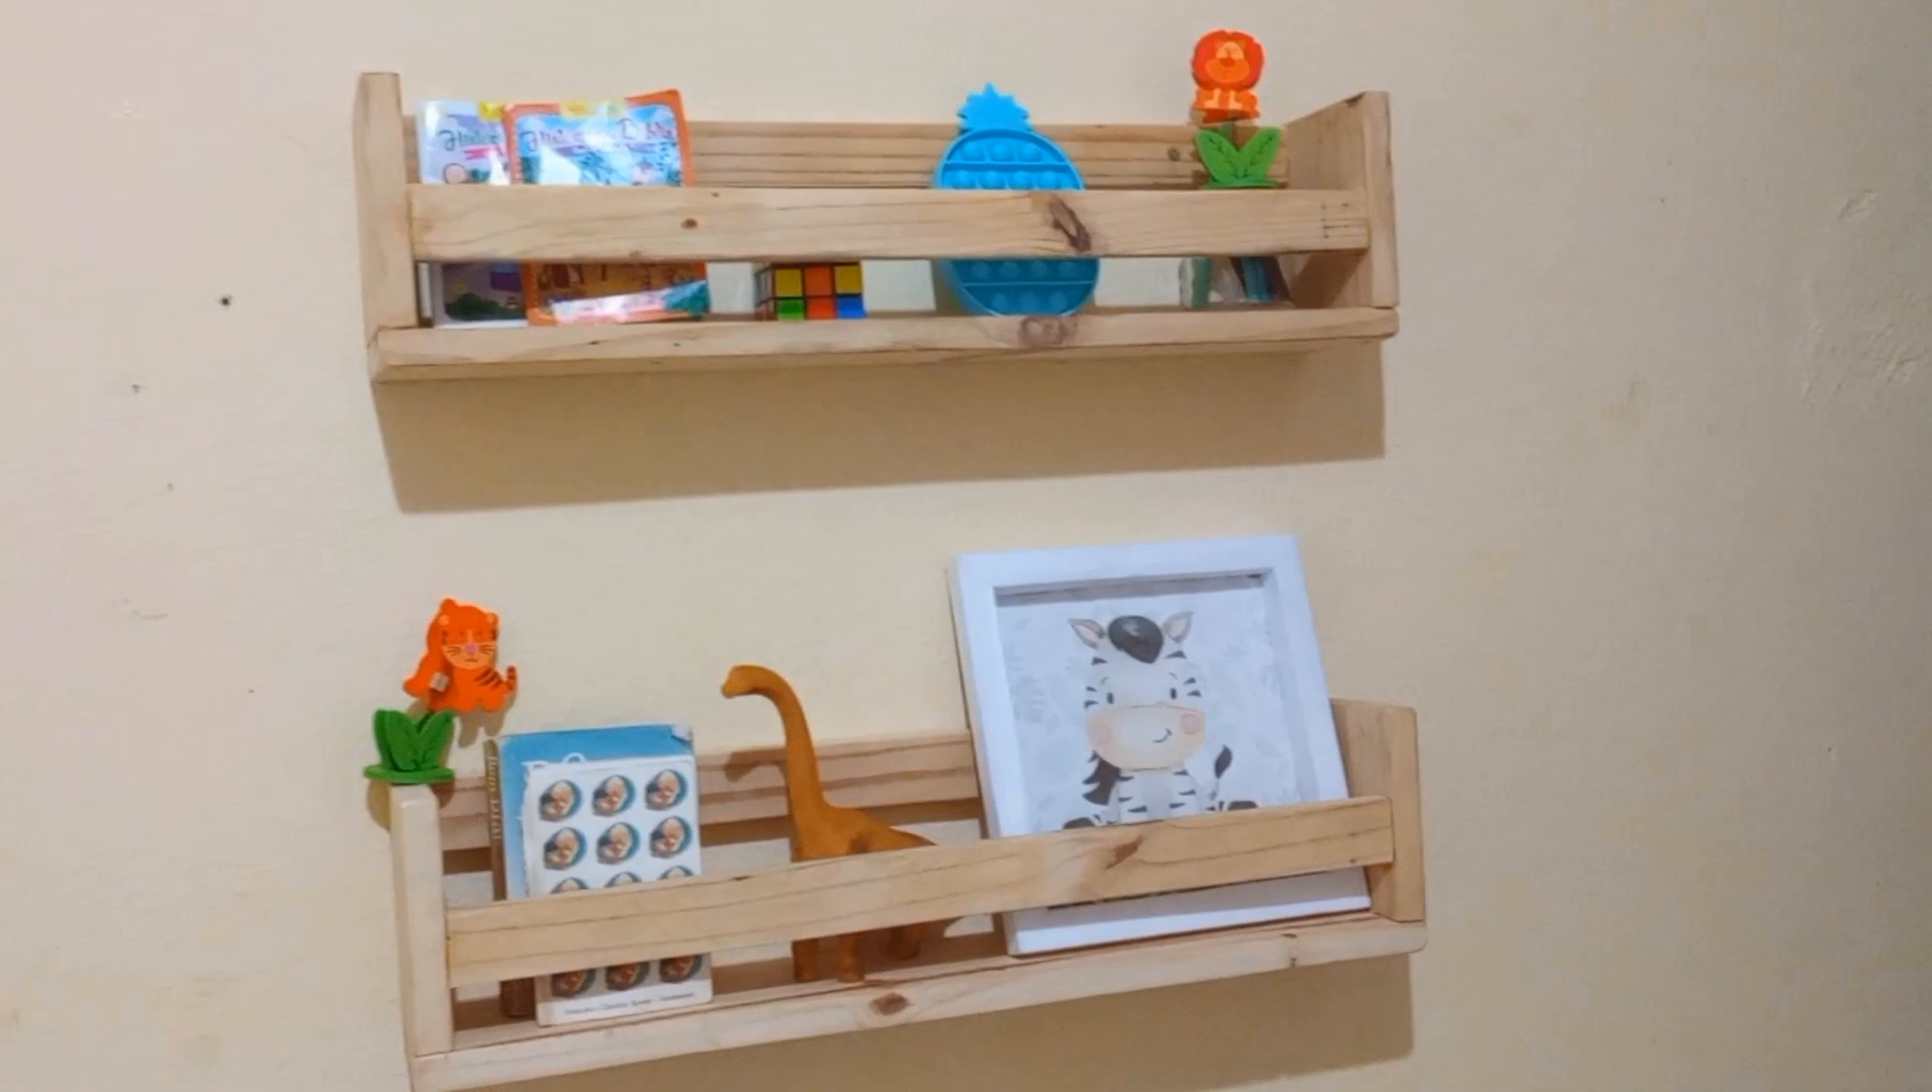Finalizei a prateleira nicho né, como vocês podem ver, já fixei na parede.